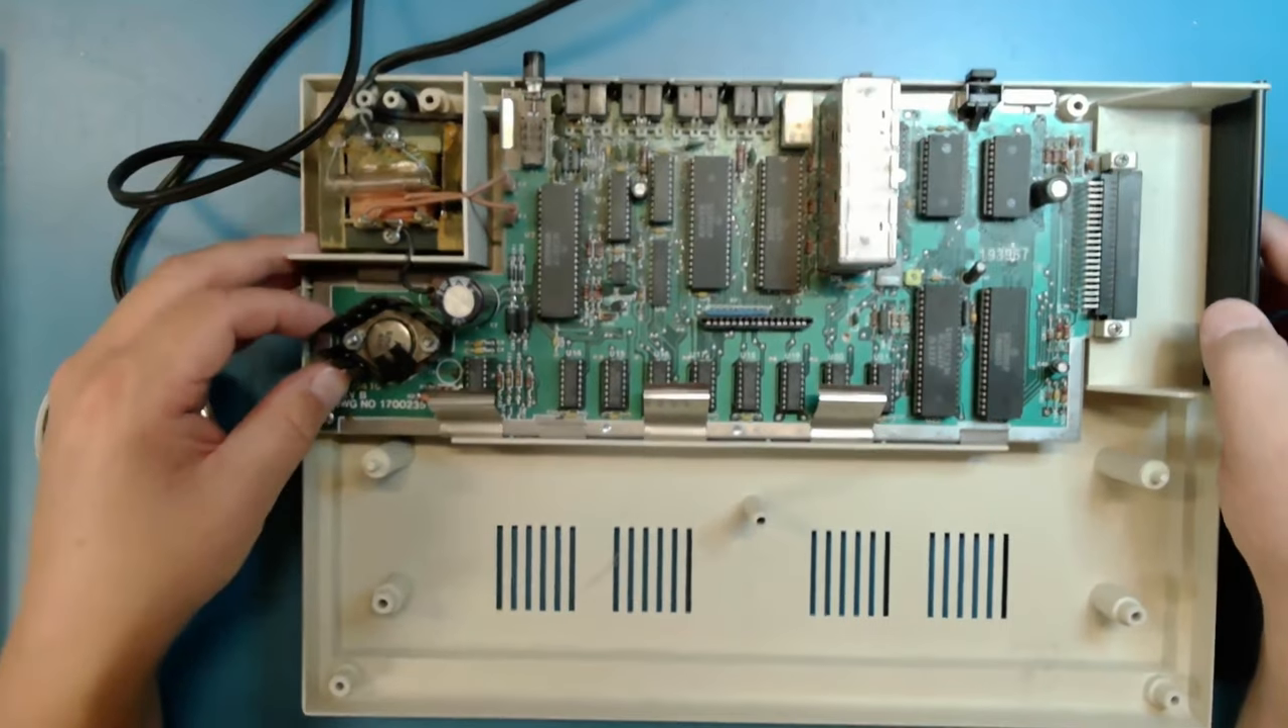And now we have the motherboard exposed.